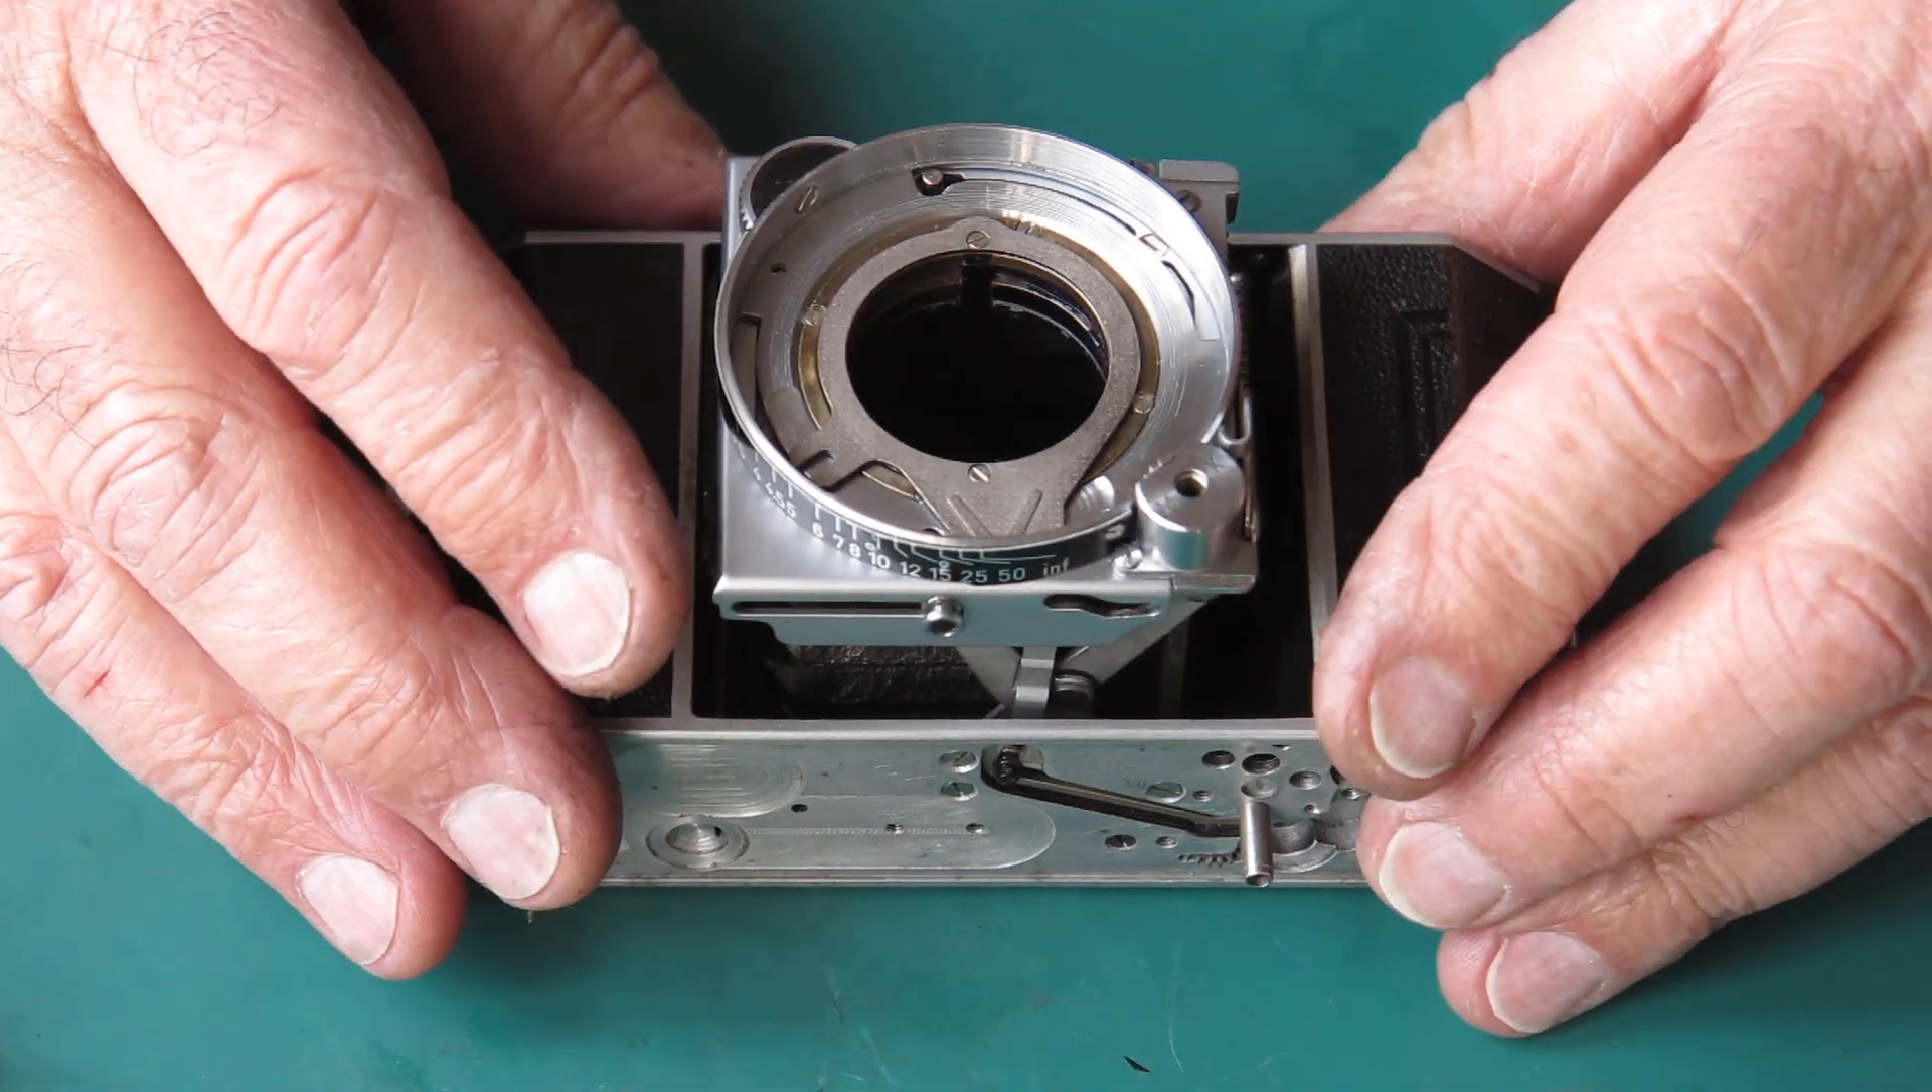That's our focus mechanism all in position and really I could put the door on at this point.